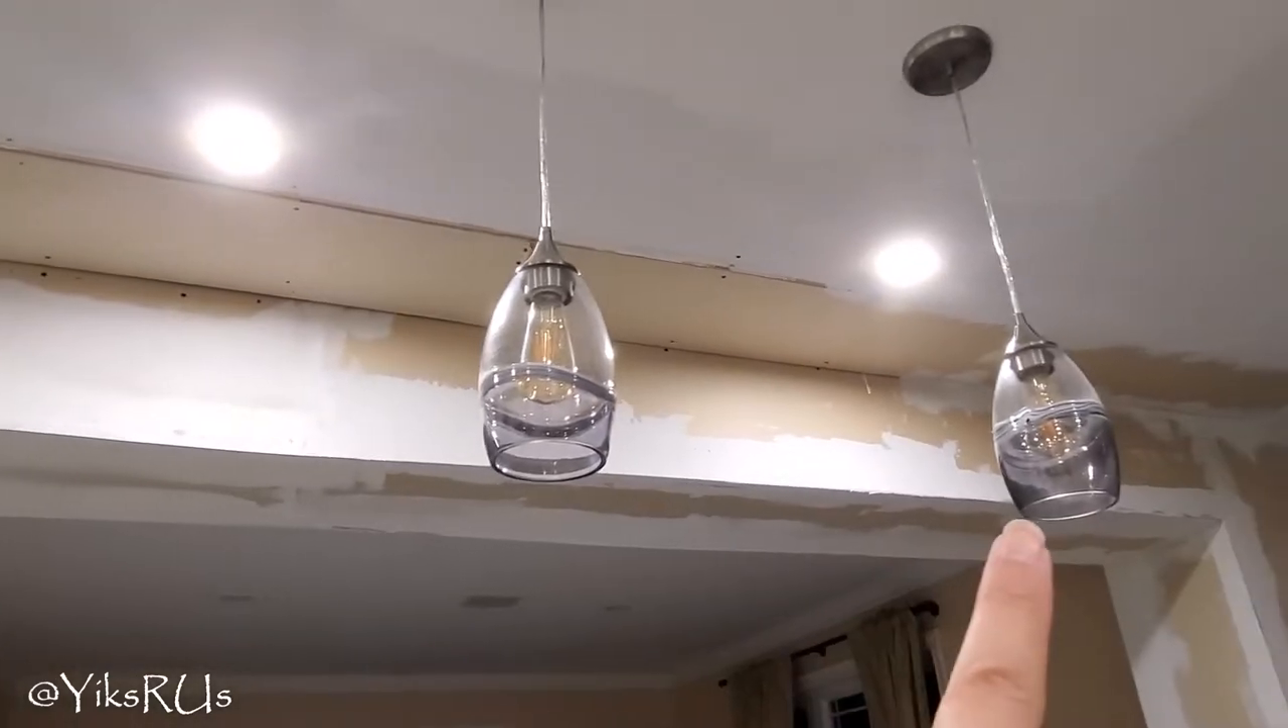Ooh, ceiling is still isn't done yet. The drywall is not done, but we got new lights installed.